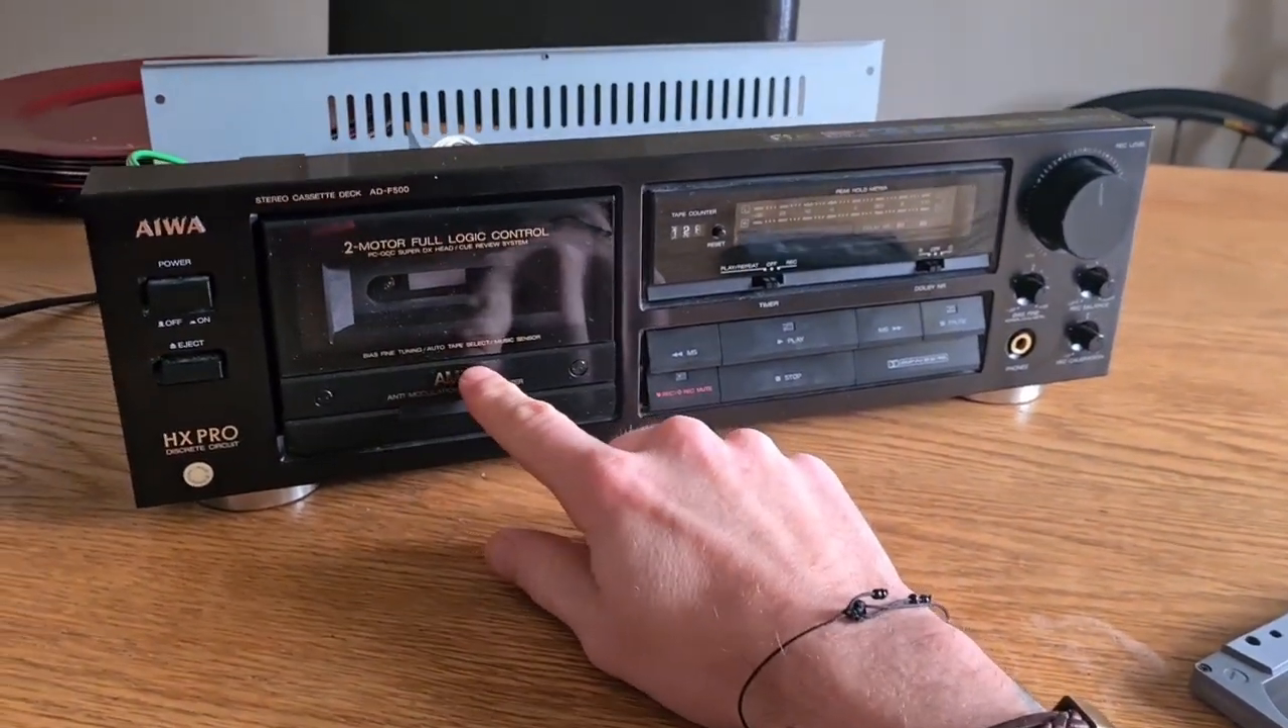I've stuck the uh the tape holder back on.